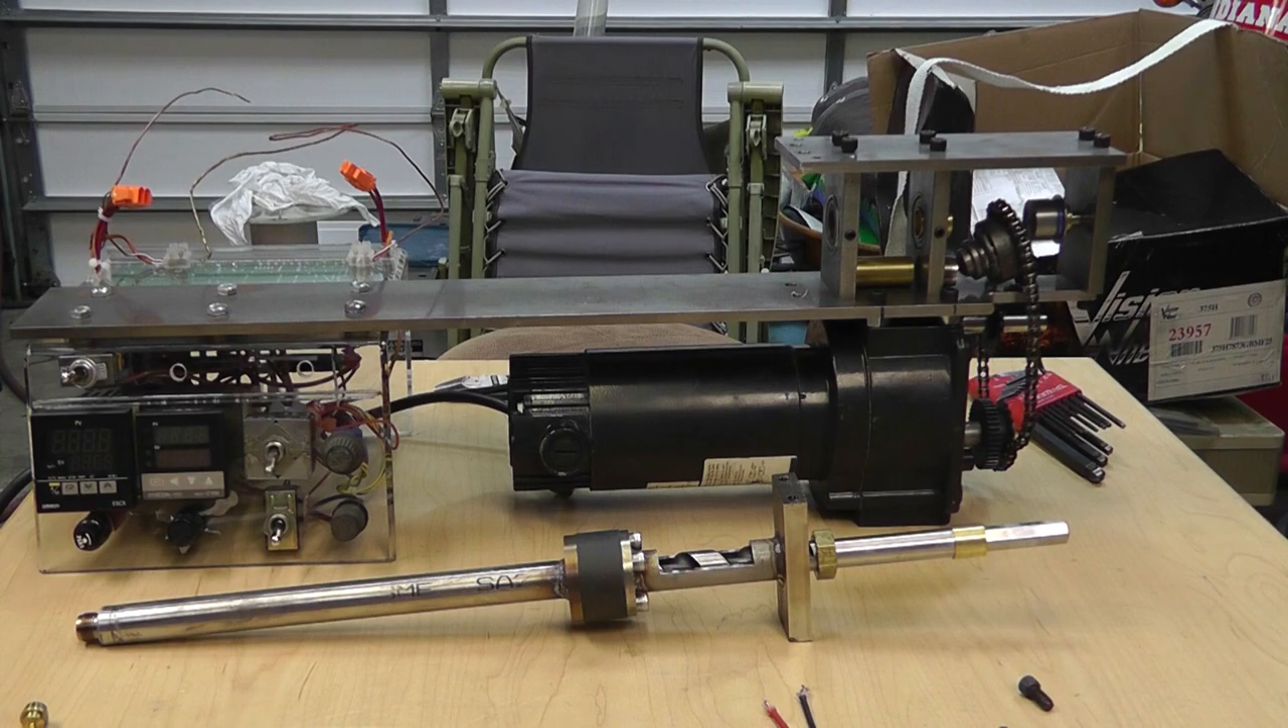All right now the entire auger bit and everything came right off.